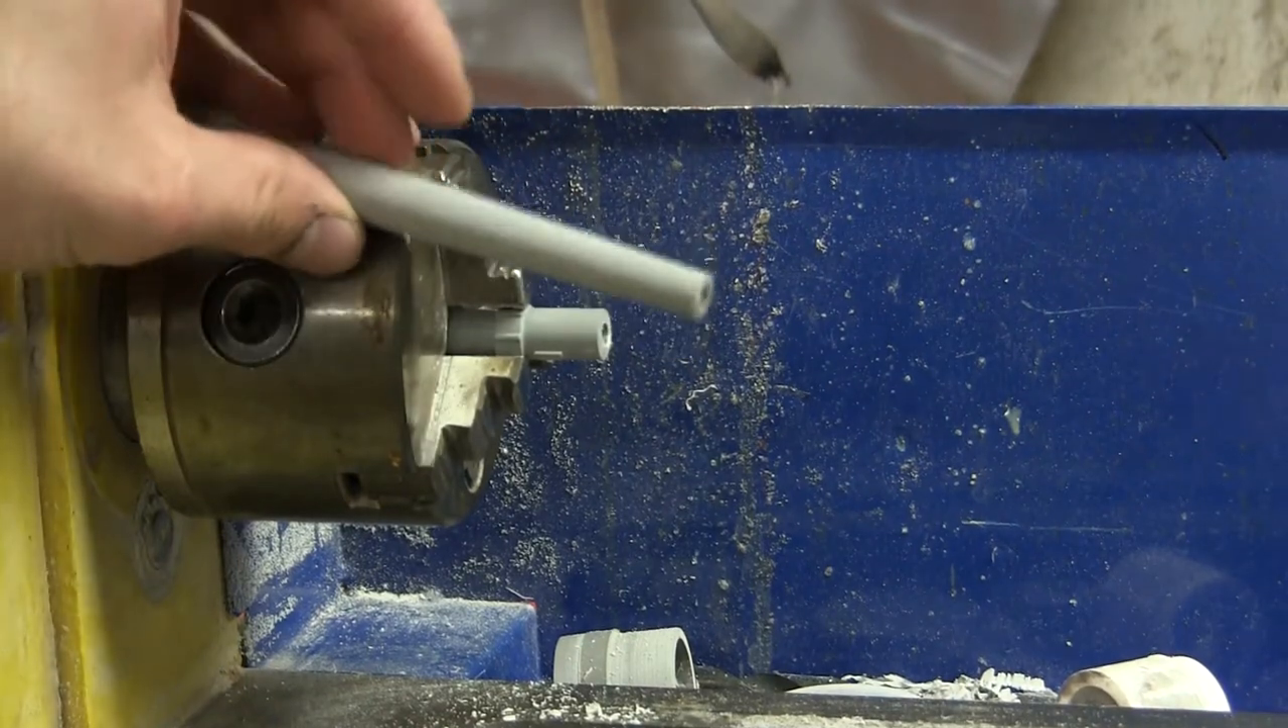There we have it the muzzle is now separated from the from the barrel.